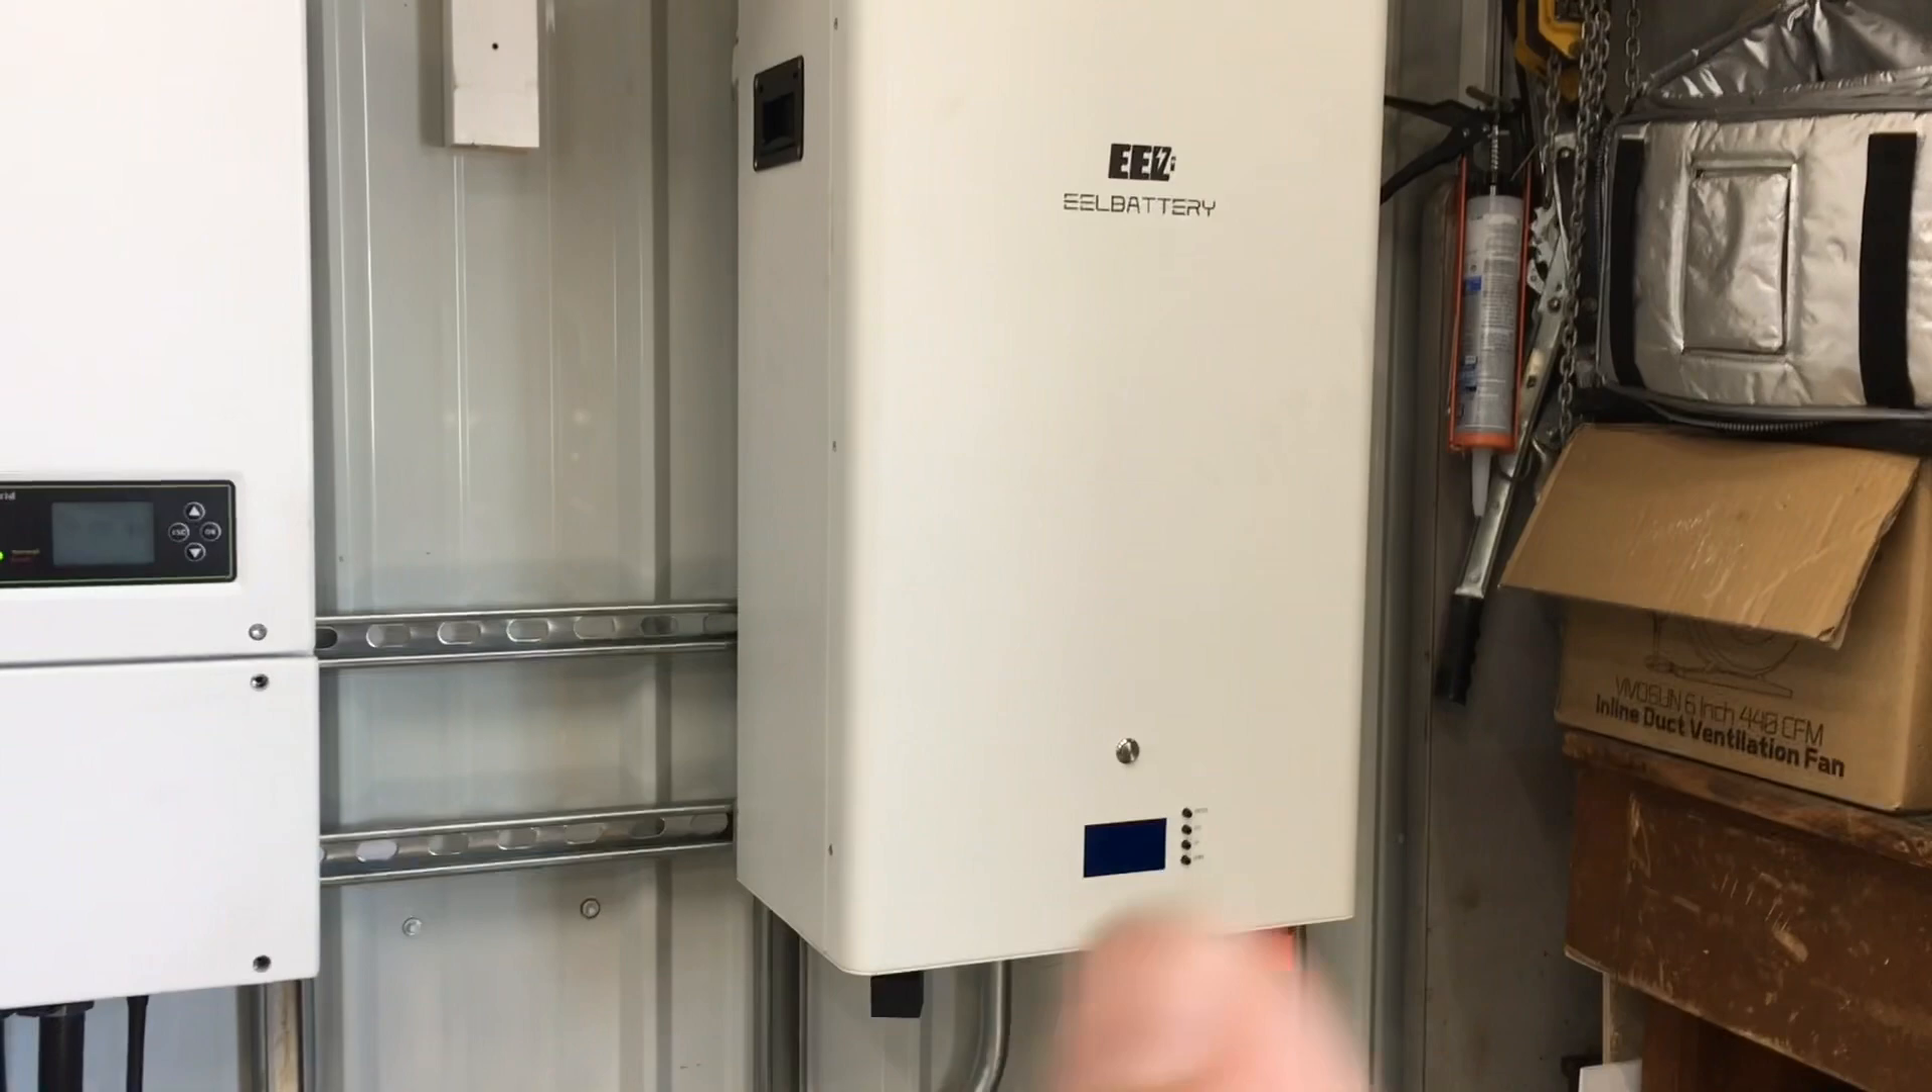We've got the battery uh enclosure assembled all the cells are connected everything's connected inside i've uh put the front panel on so it's all screwed into place.